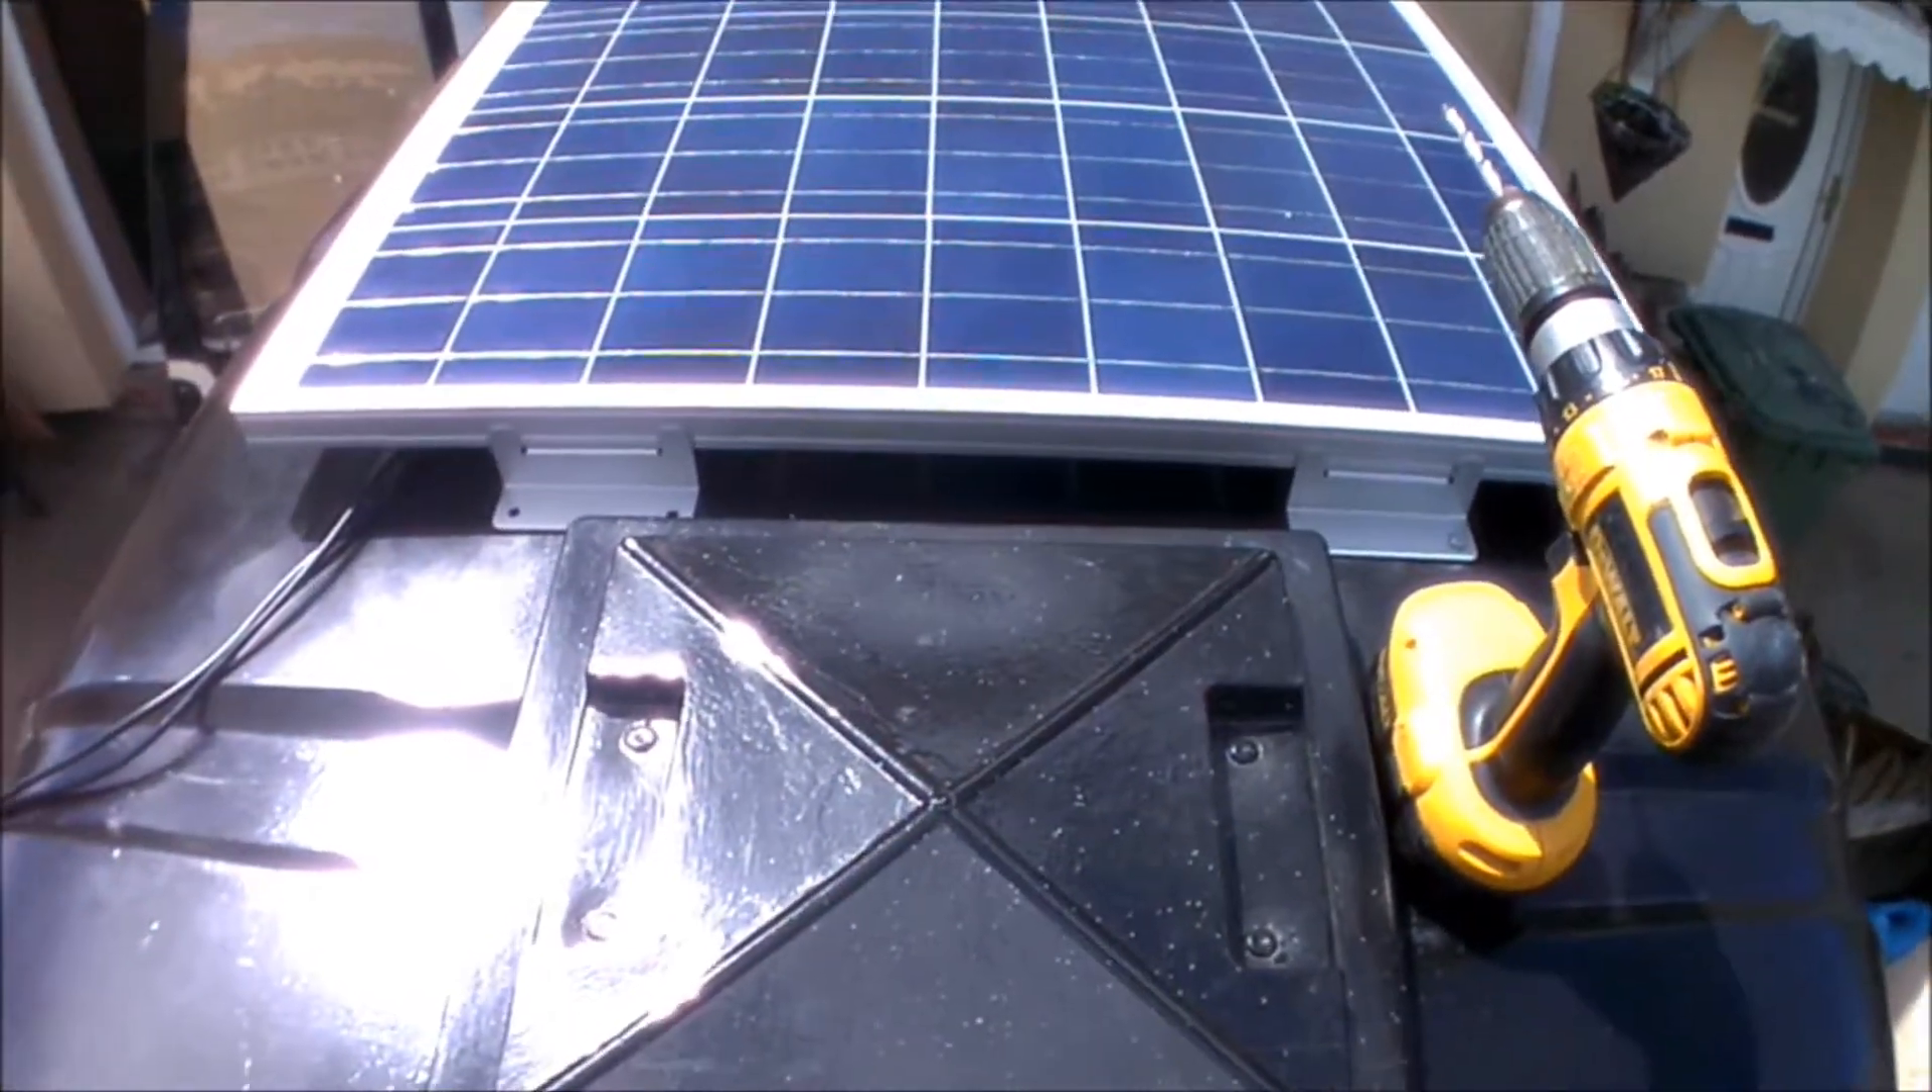I've got all the brackets mounted onto the panels themselves.